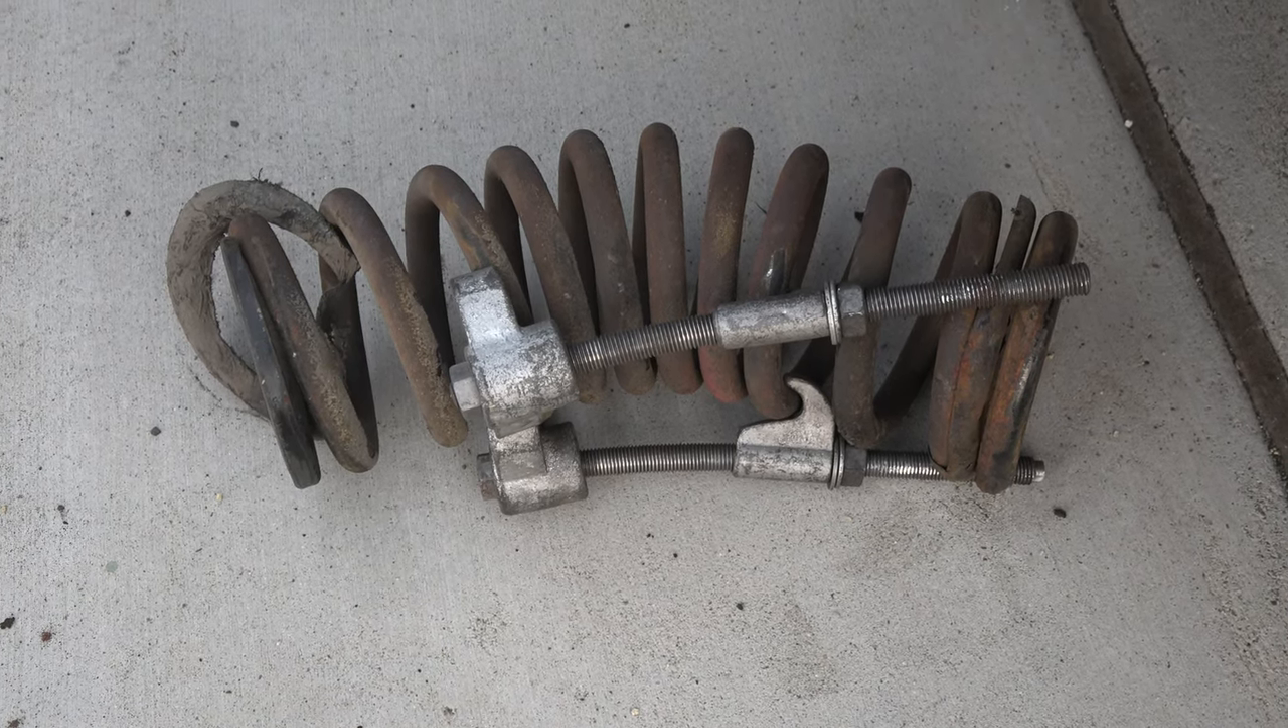Well, the good news was that I now had the spring out.